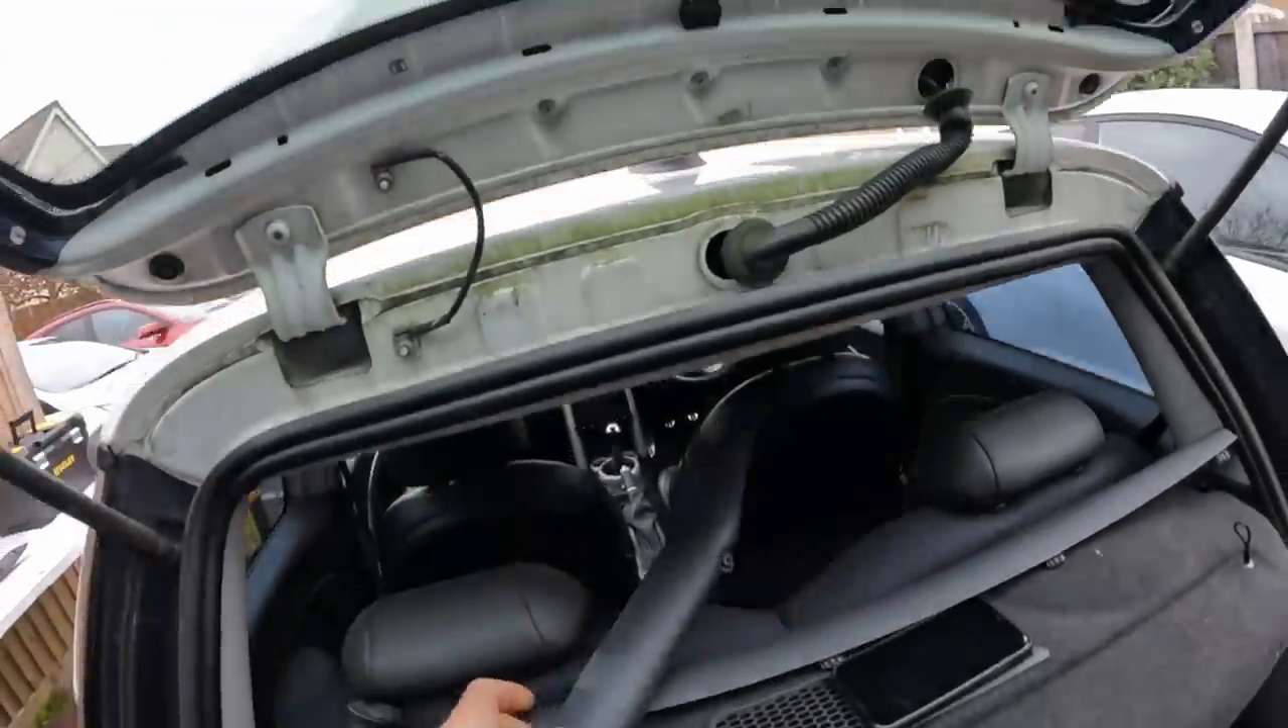I've started to peel away the plastic and all the bits of trim.